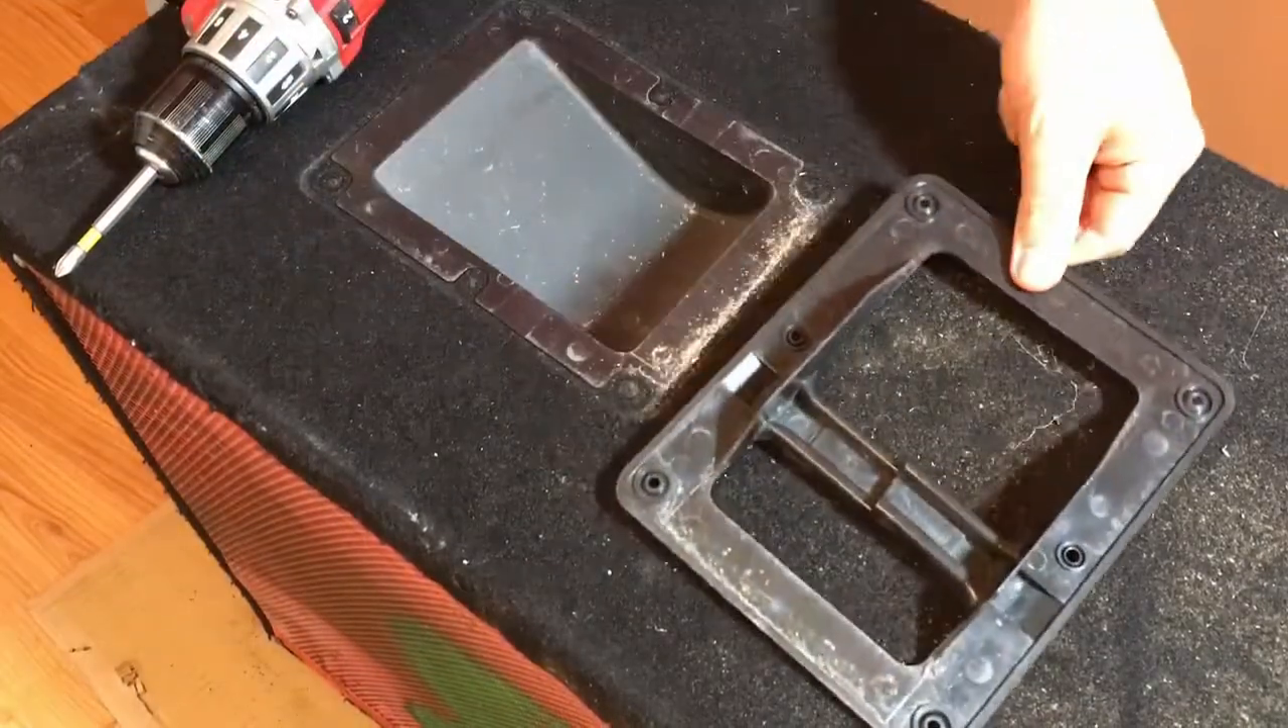Now, taking off the handle revealed a little surprise, it's two pieces.